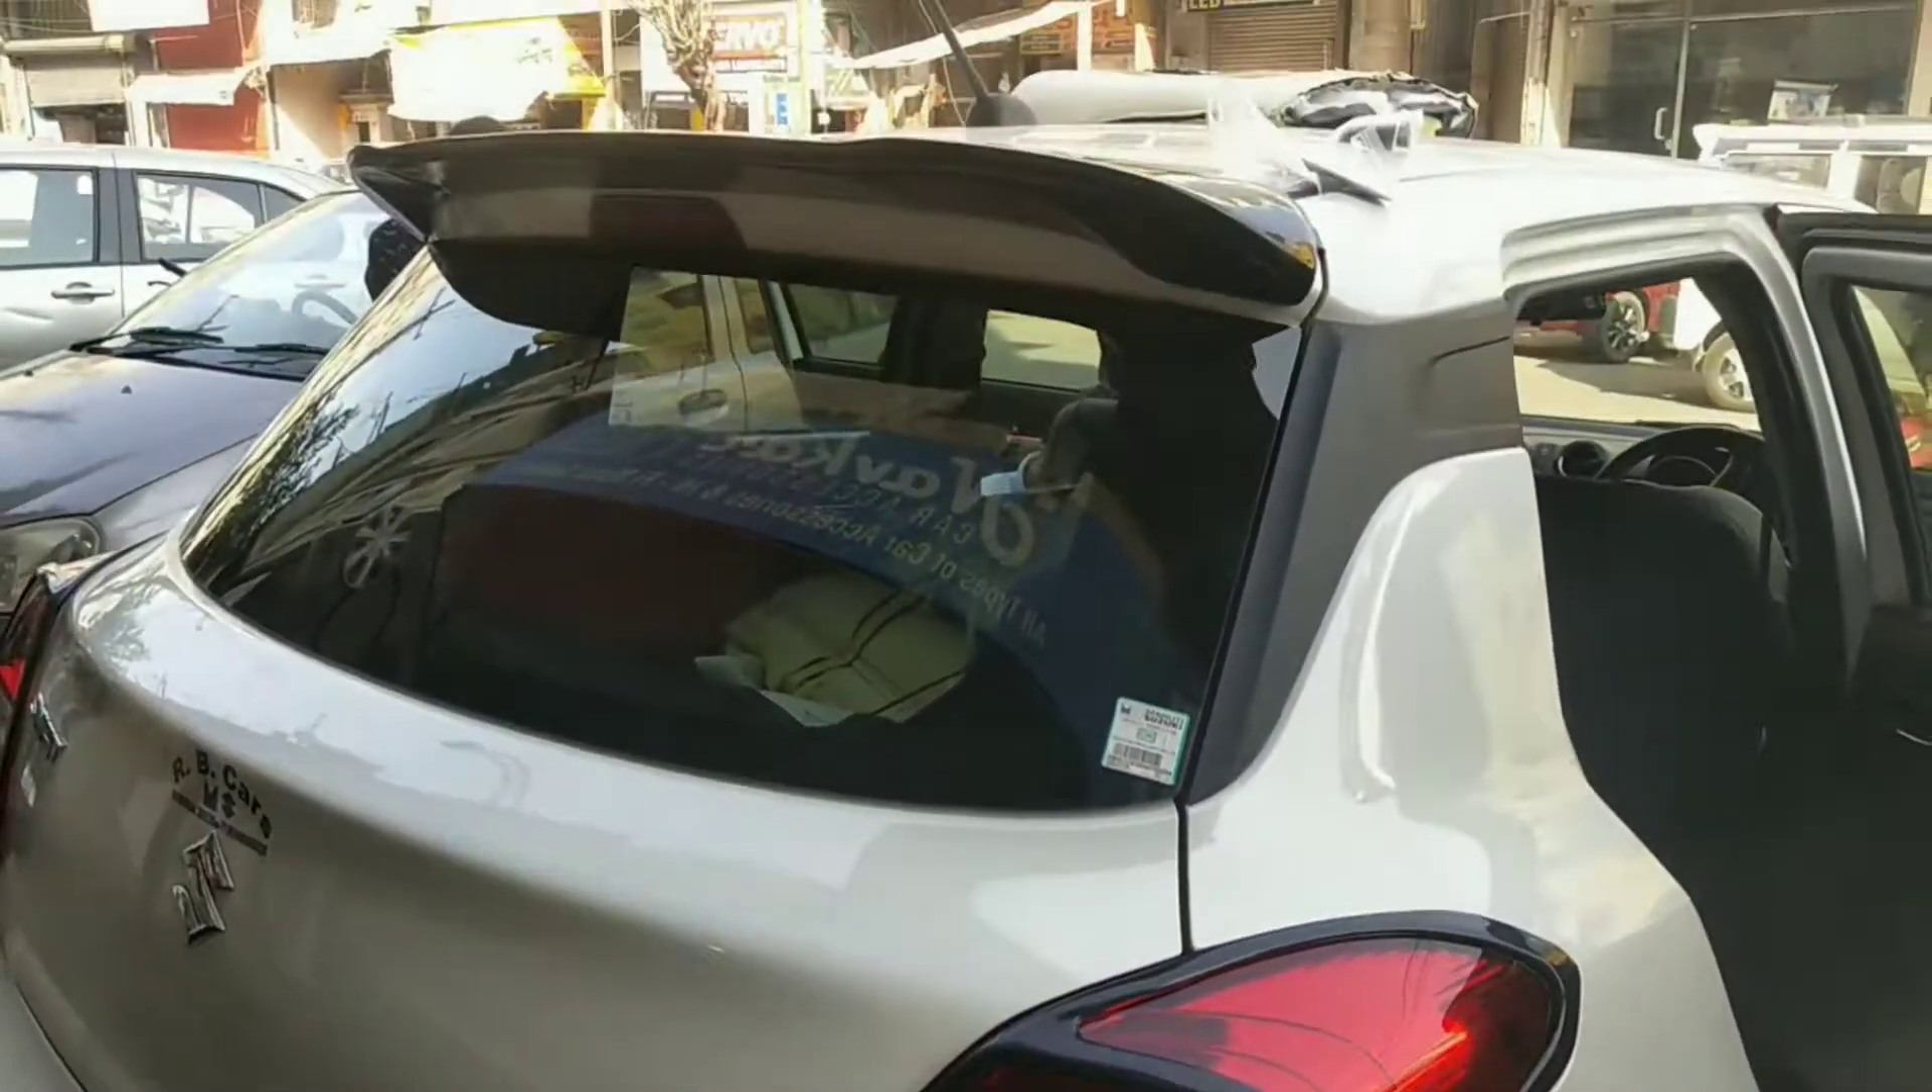उपर भी ब्लैक कलर का स्पोईलर भी लग चुका है।